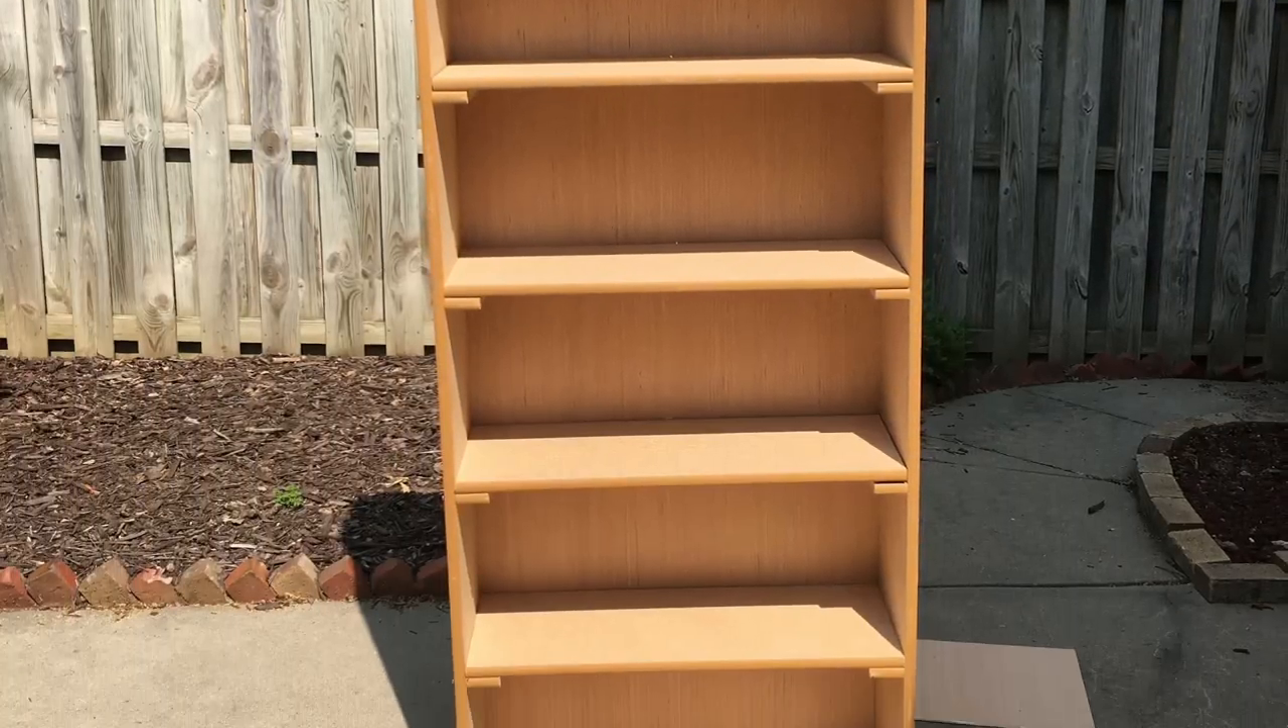And there you go, I managed to make a standing, fully formed bookshelf.